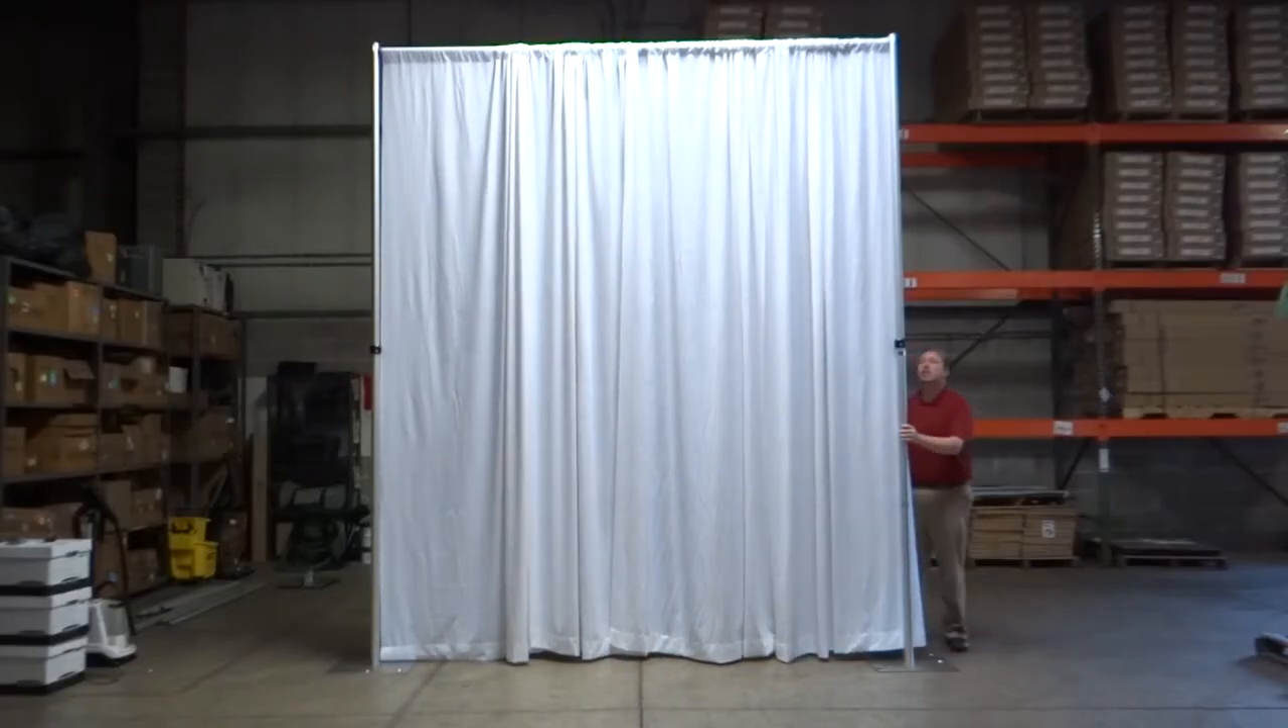With the uprights fully extended, you have now completed the setup of your adjustable backdrop kit.